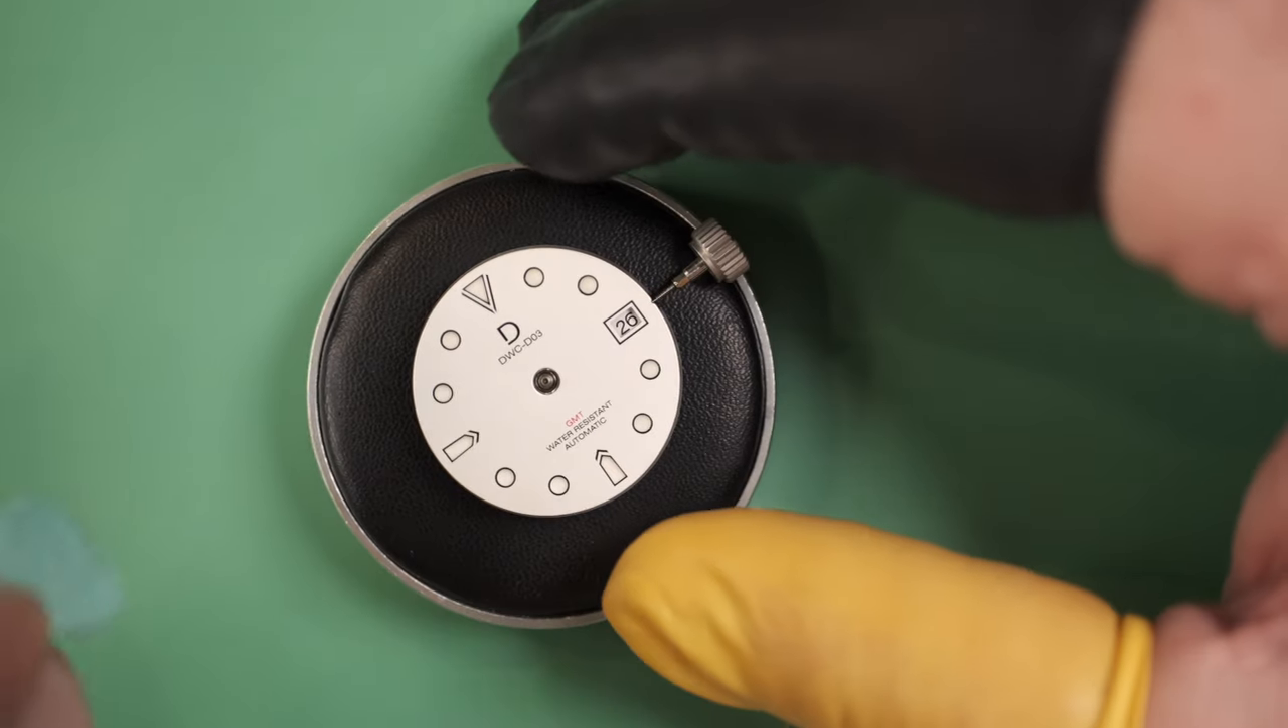Okay, so that's the dial assembled. Looks pretty good.